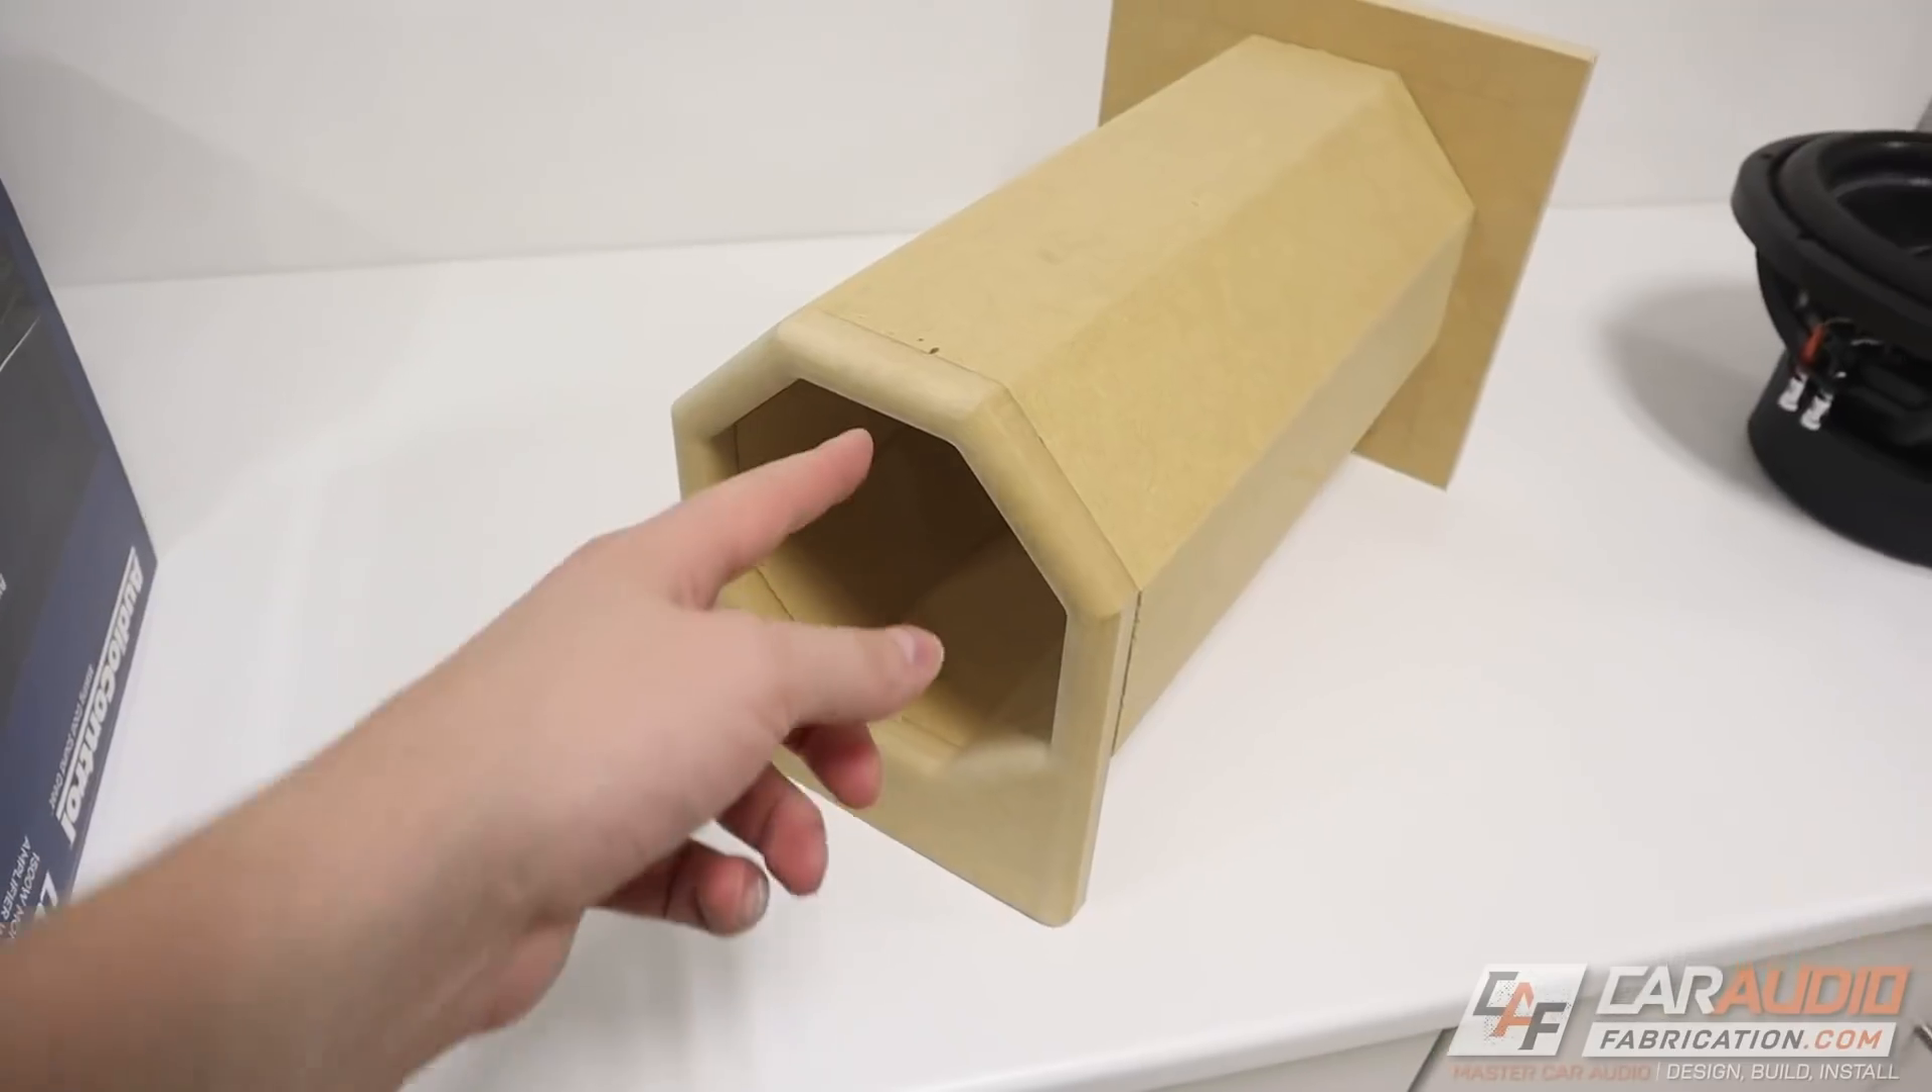Here is the finished octoport with the tape all removed.